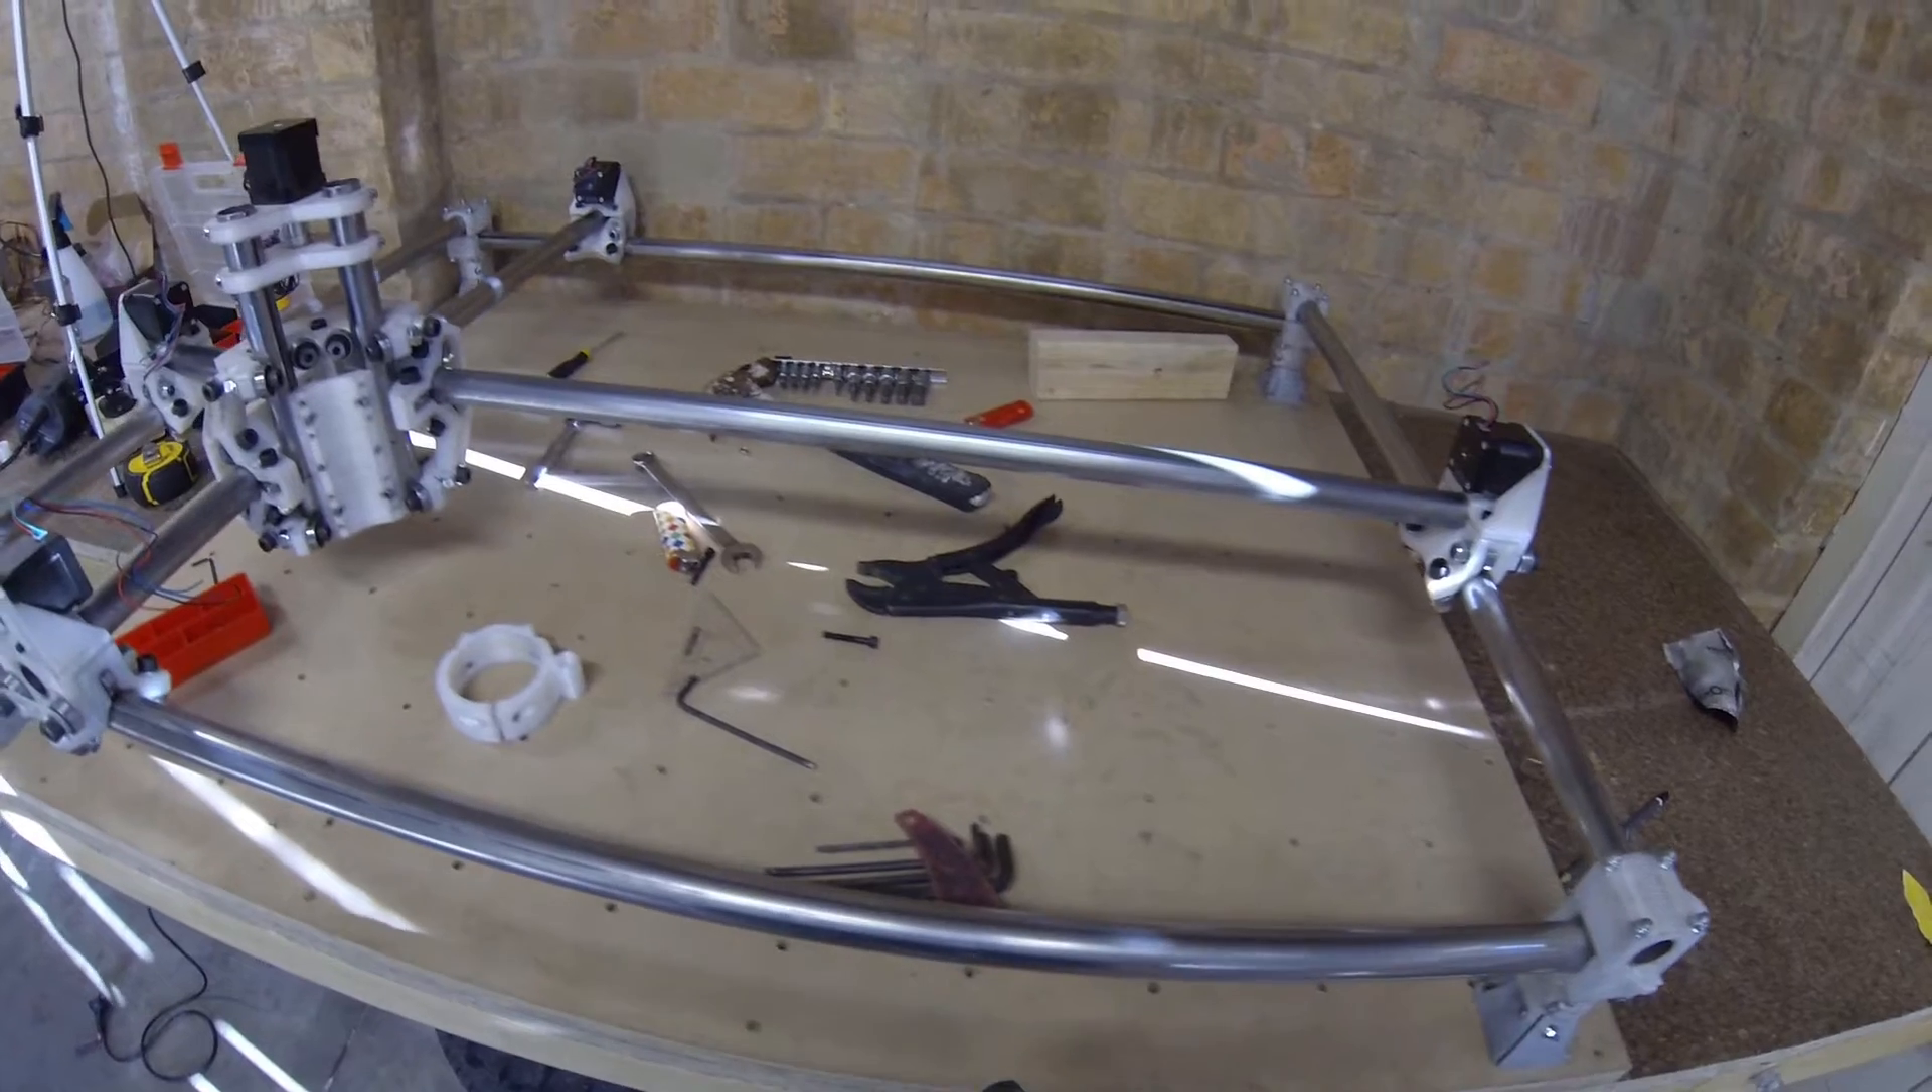Here's the complete assembly all finalized and put together.